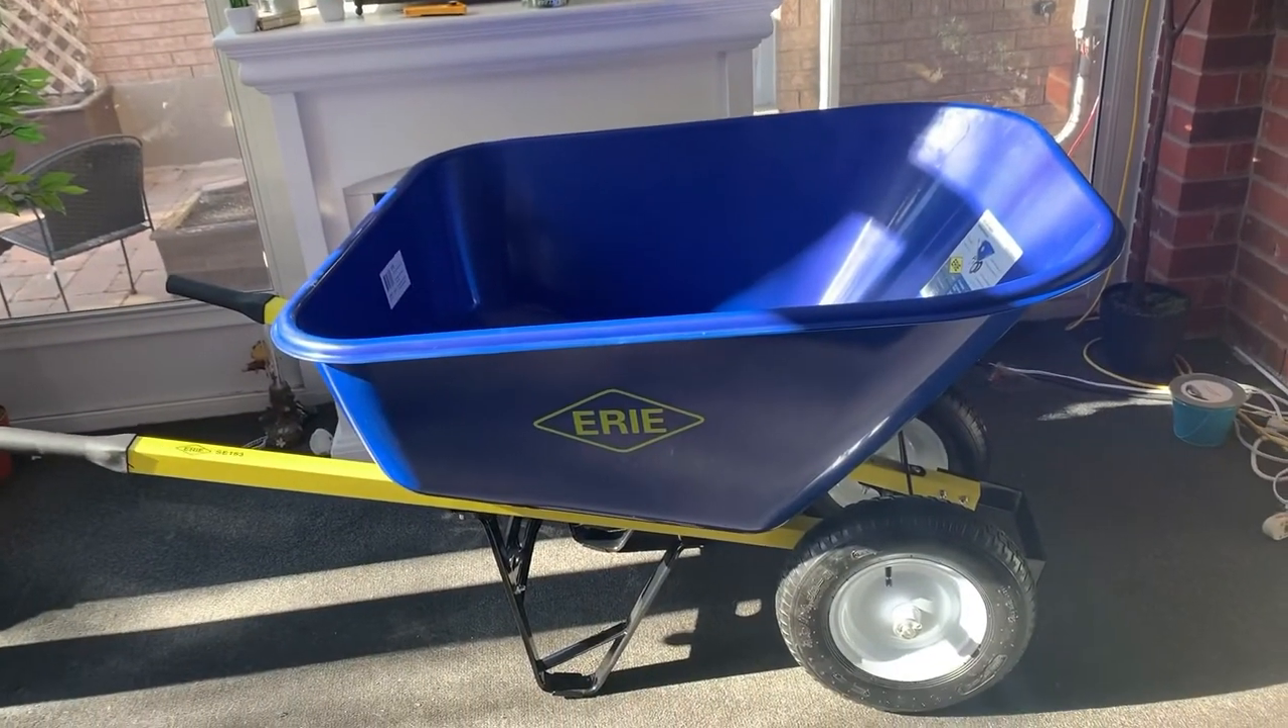Okay, so now we're done the assembly of the Erie SE -163 Farm Barrel.